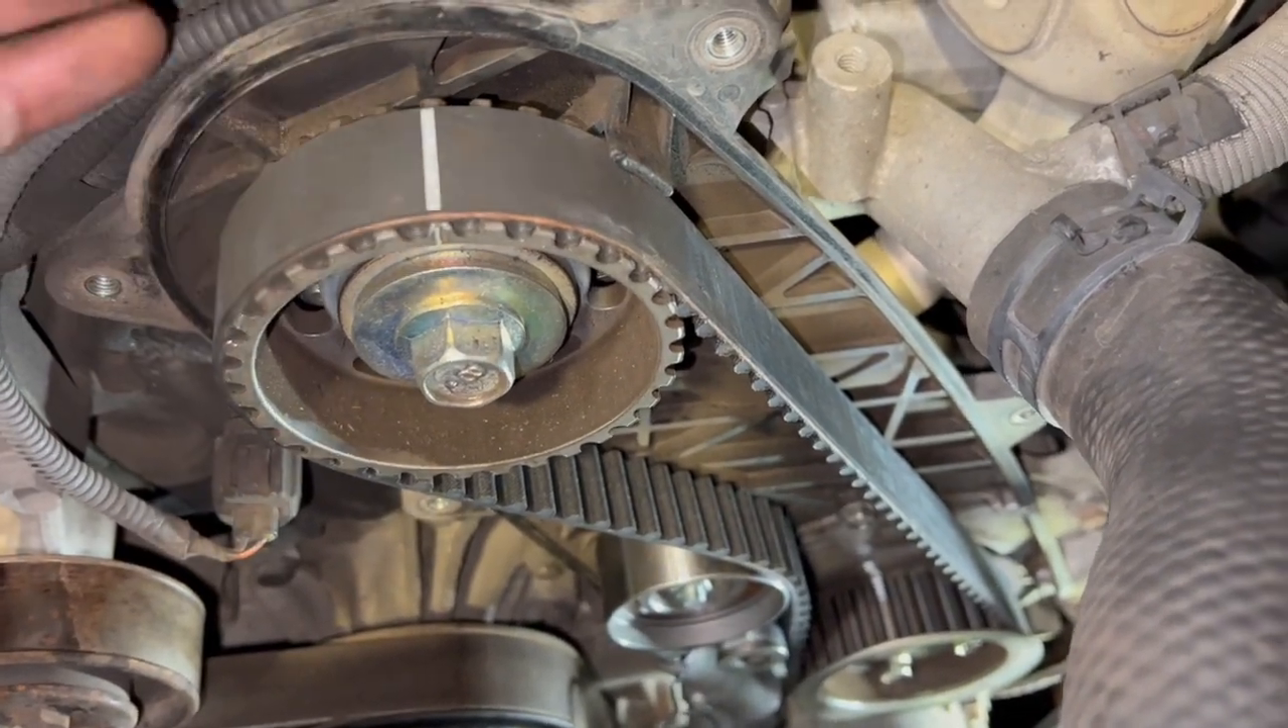You can see the timing belt's on now.